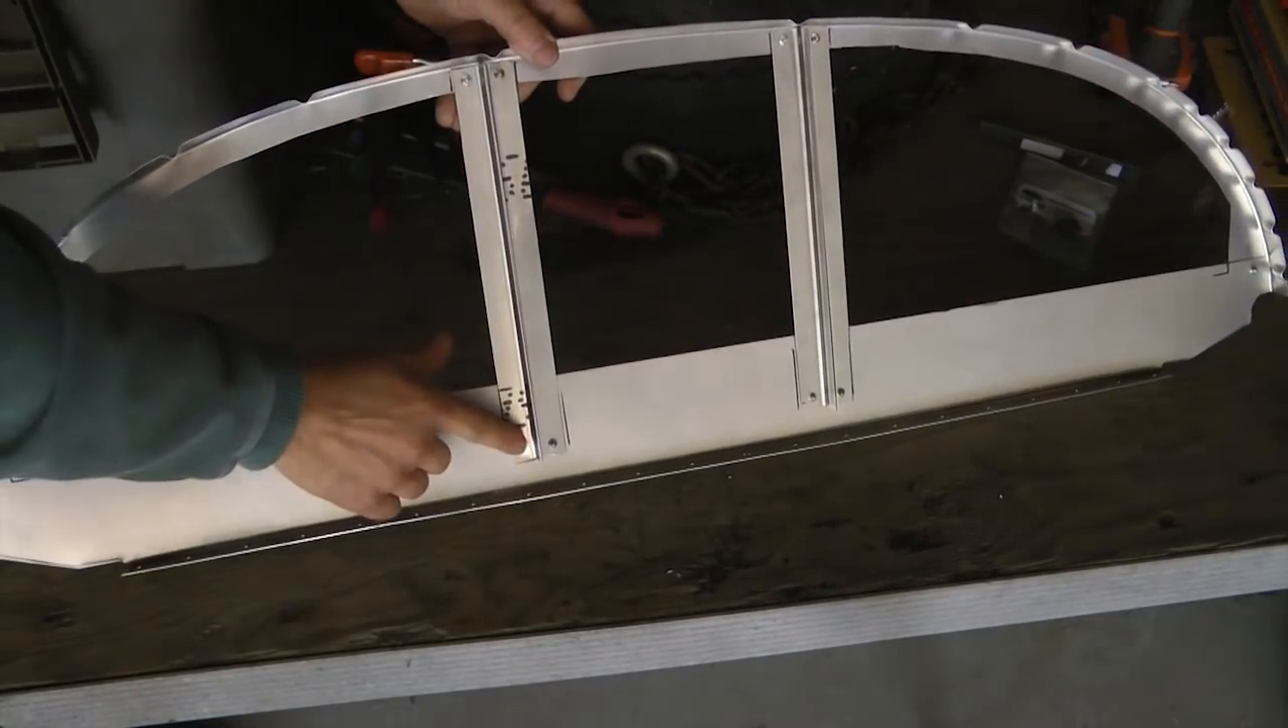And on the rear, if we turn it around, I mounted a pair of standard L angles back to back and then just riveted them in both of these locations.